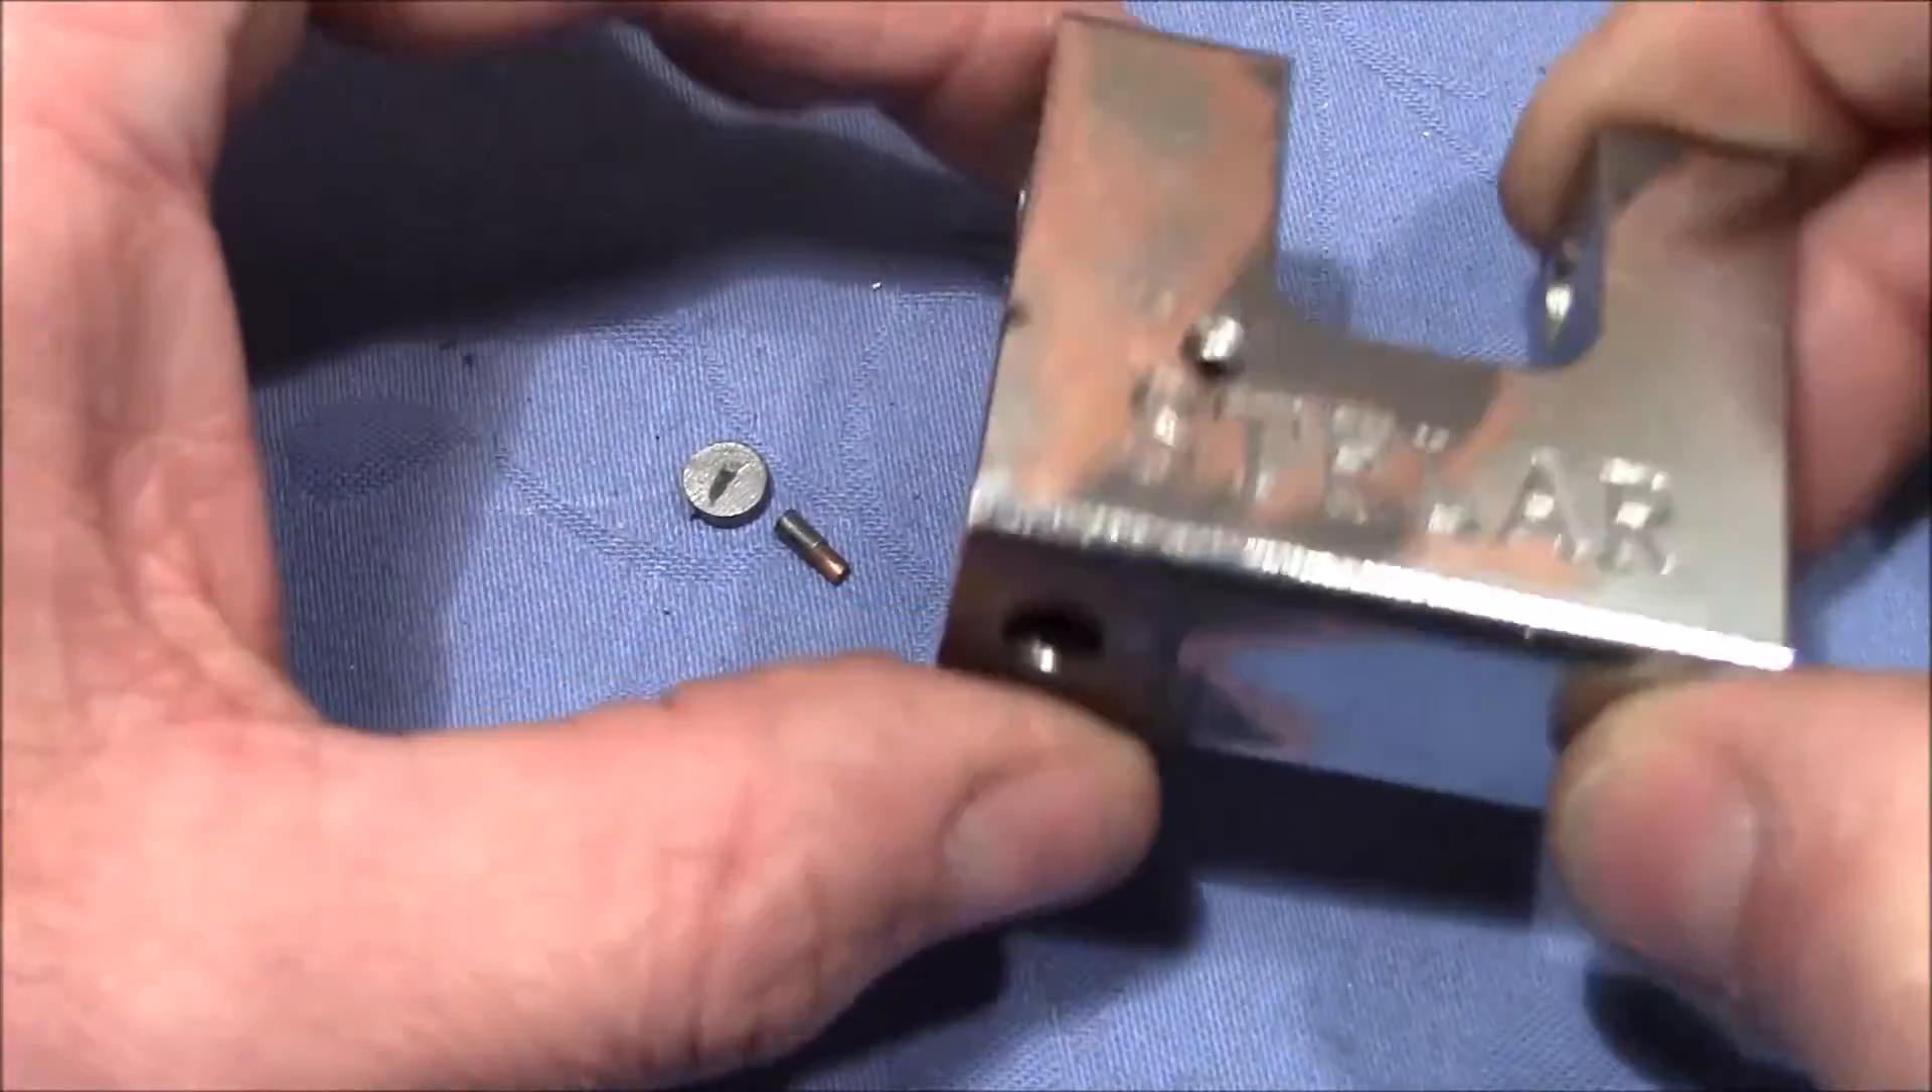So the pin and the plug is out. We can see the location of the plug is at the bottom.